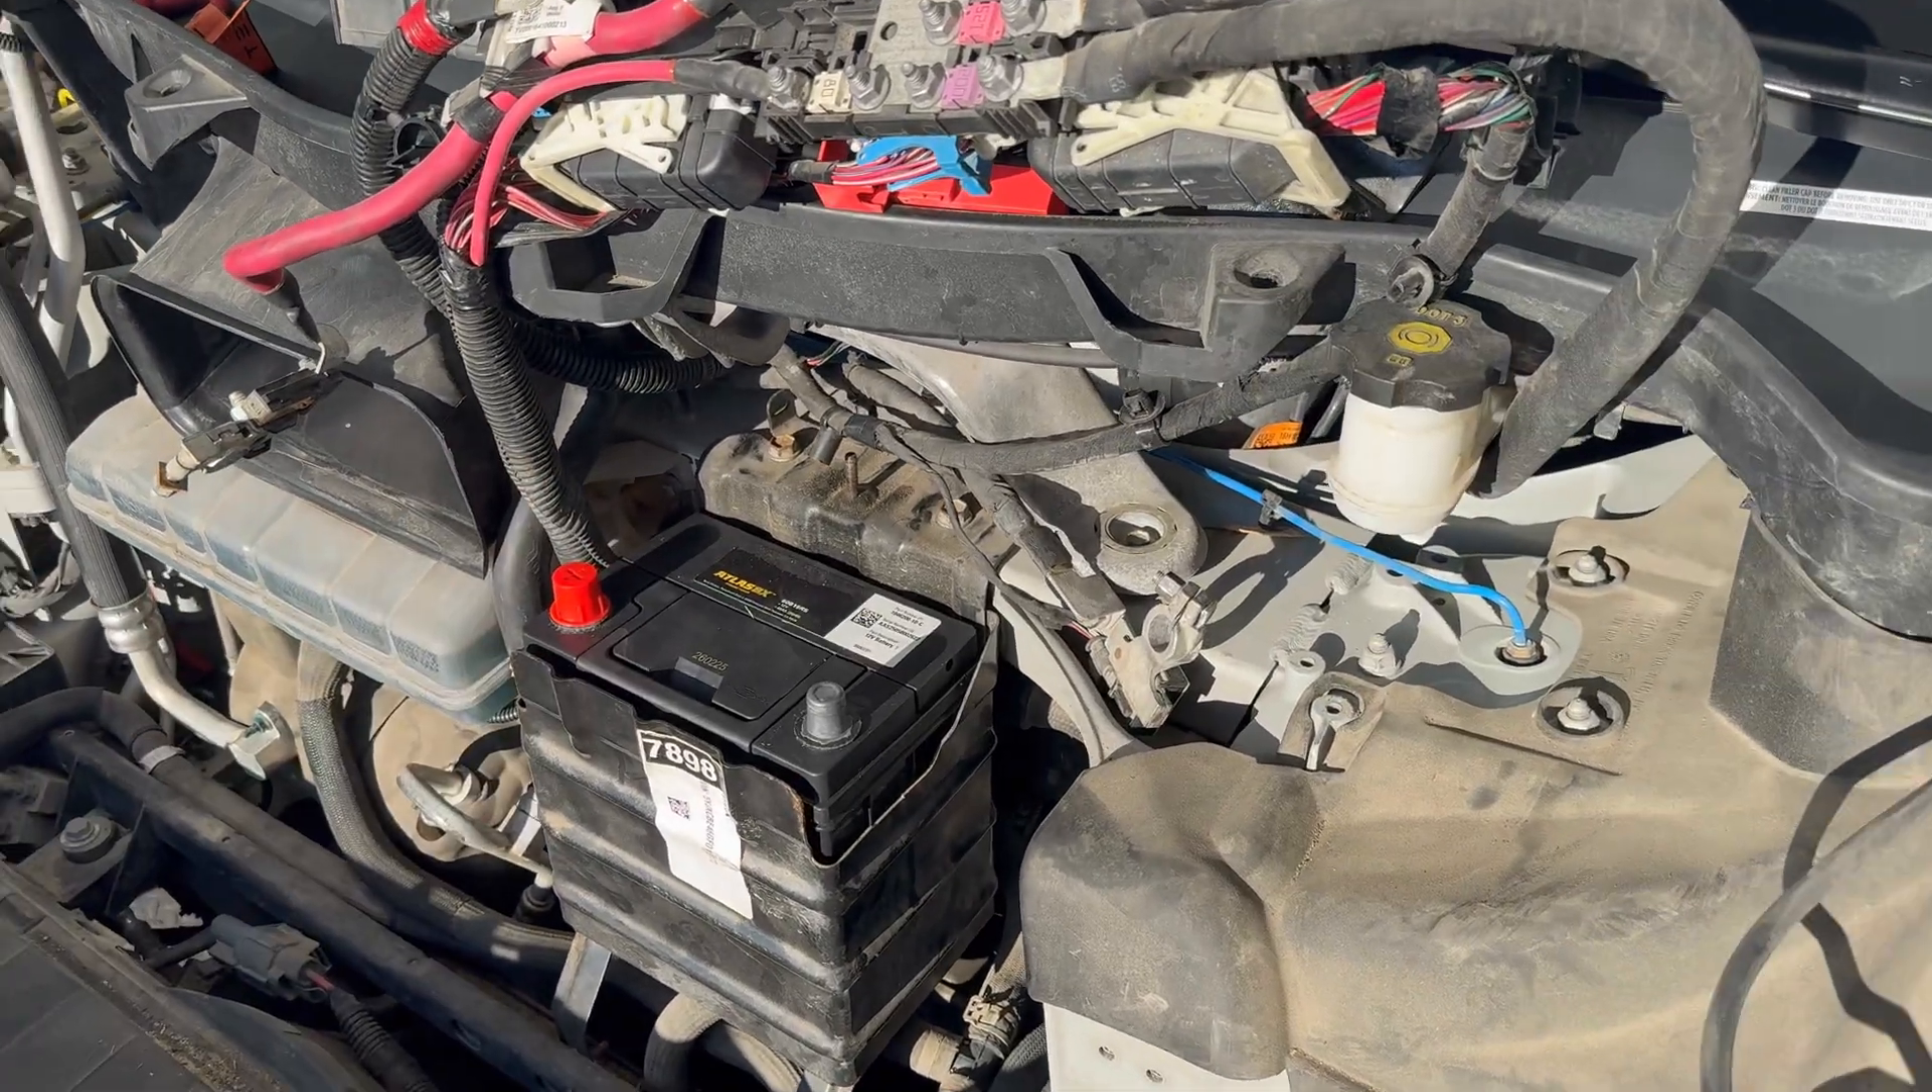We're not going to connect the battery just yet.